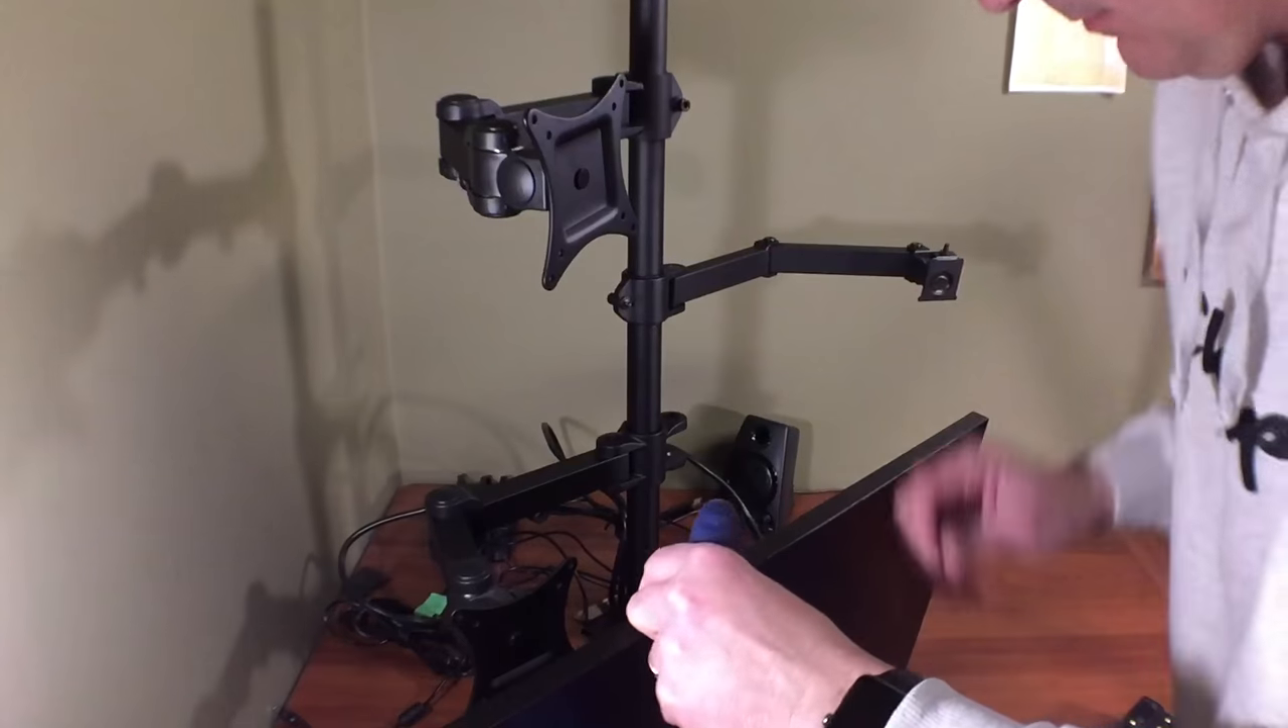So here's the assembled stand so far with a big wiry mess that I'll organize later.